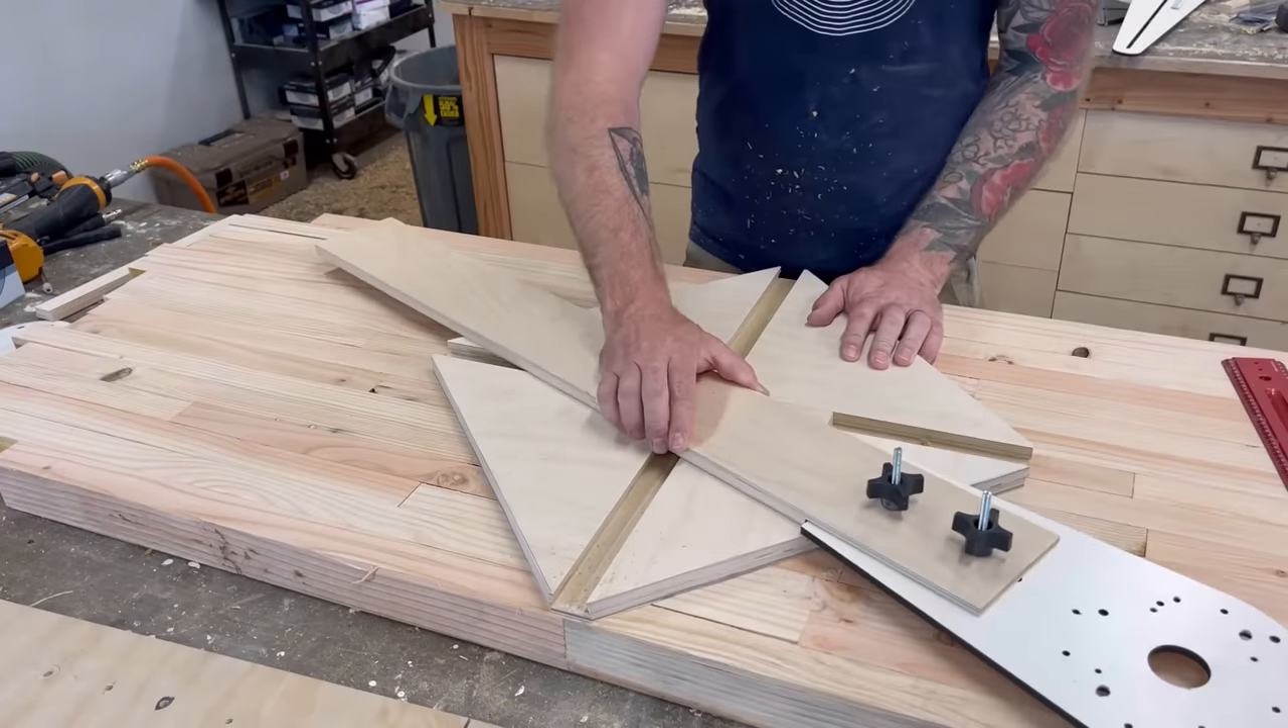With my bolts in place I just added the knobs and I tightened the whole thing down.